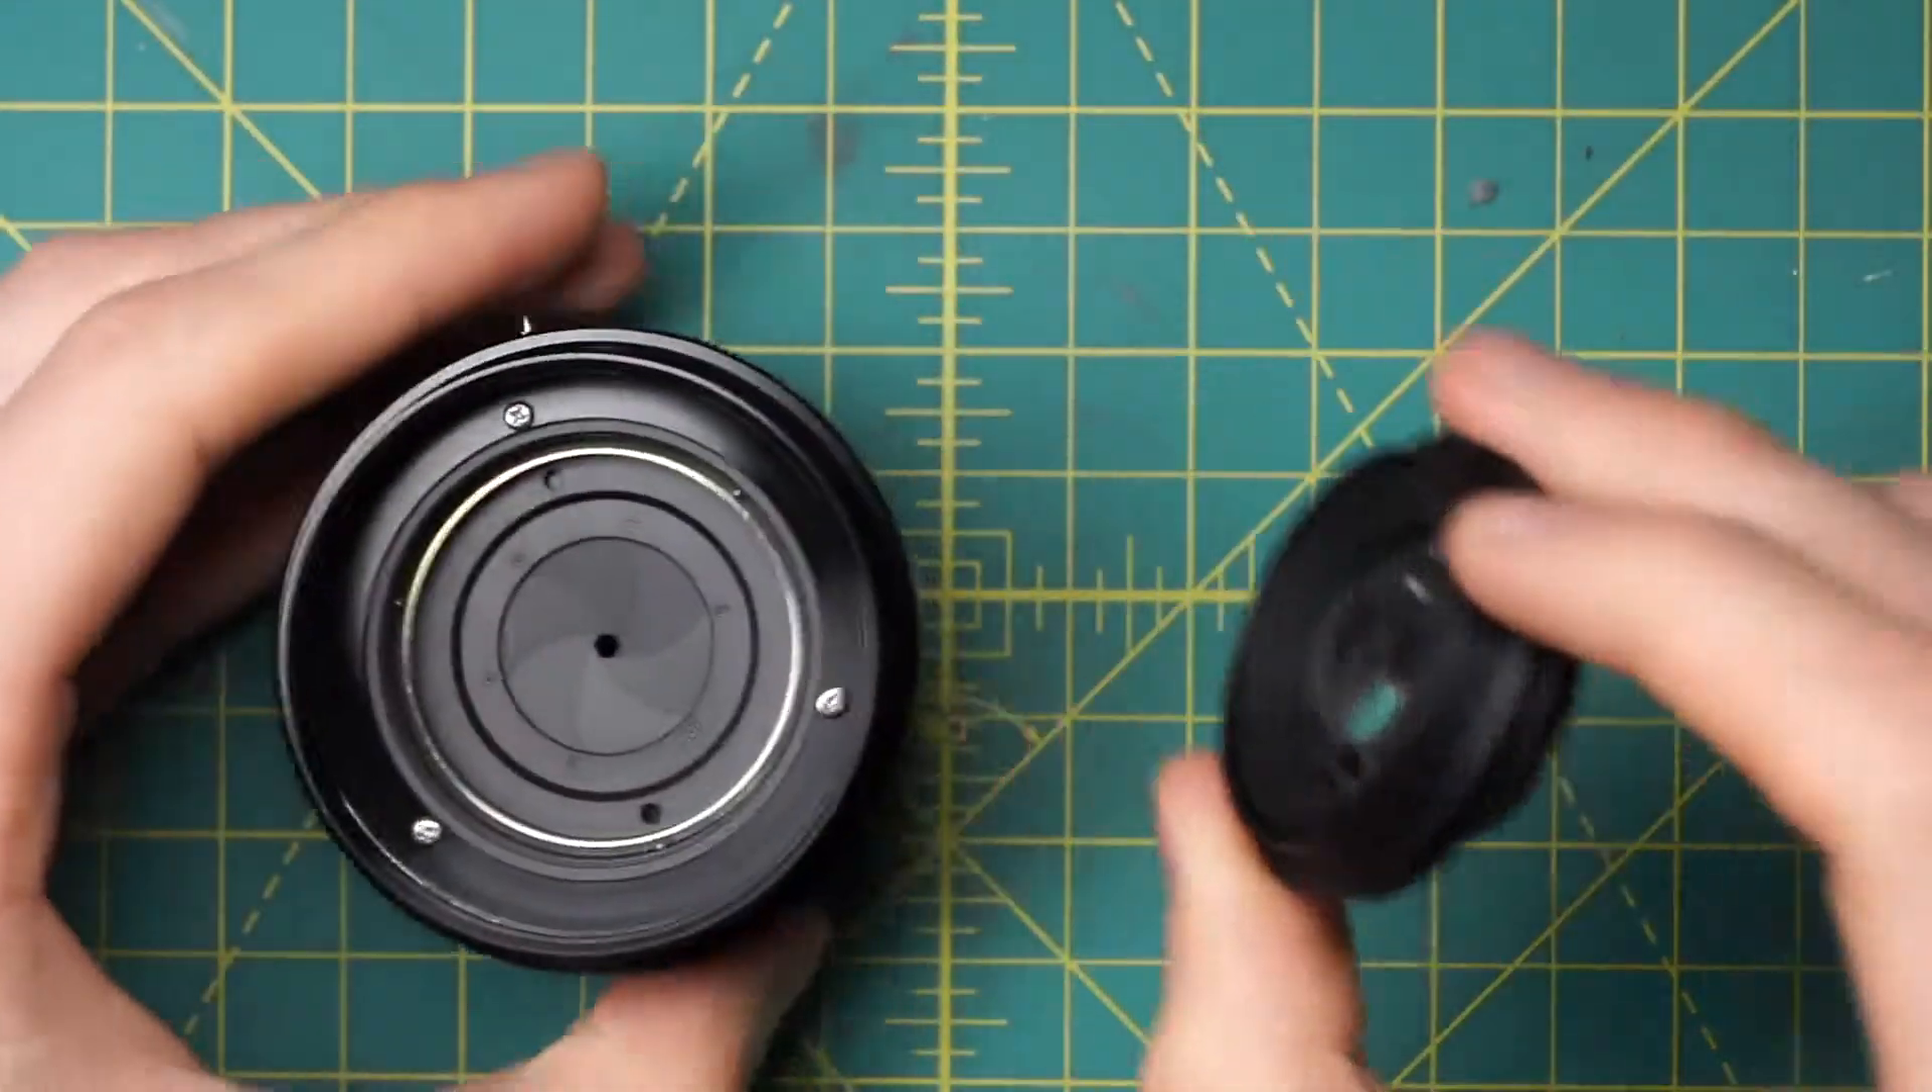All right, and now we have access to the front of the diaphragm as well.